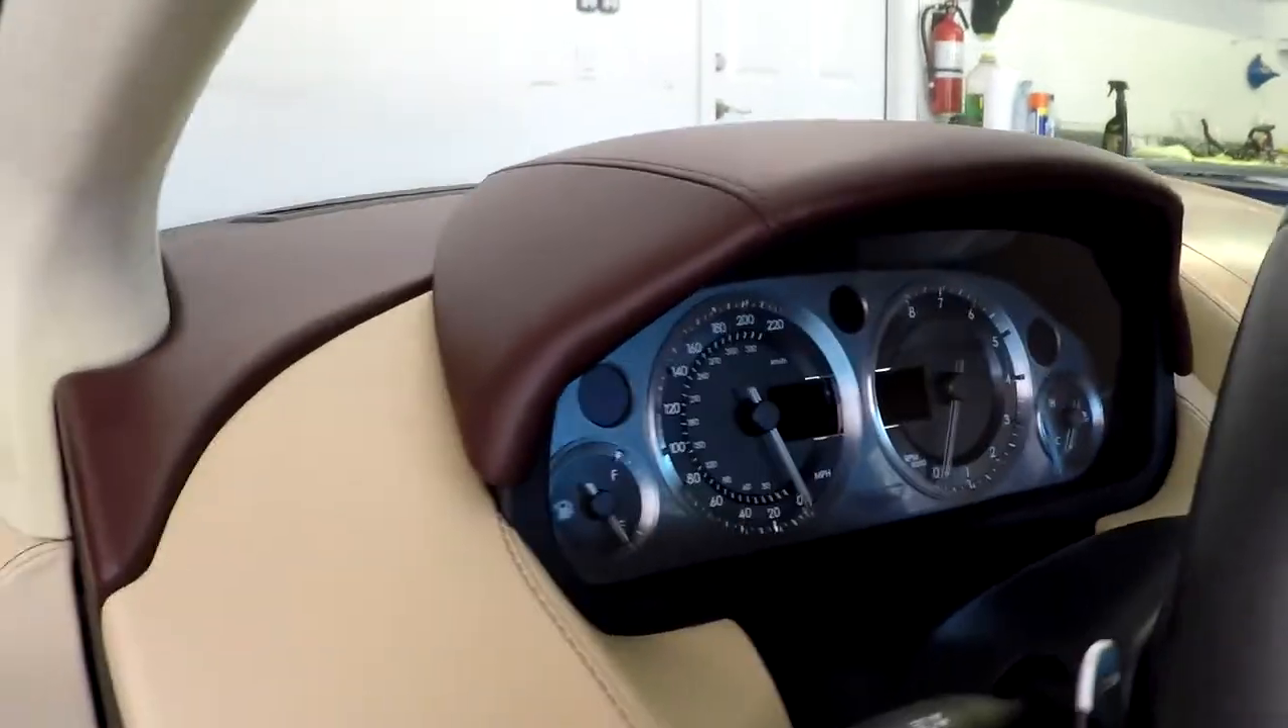And with that said and done, in just a few minutes, you've reassembled your driver's side instrument panel.